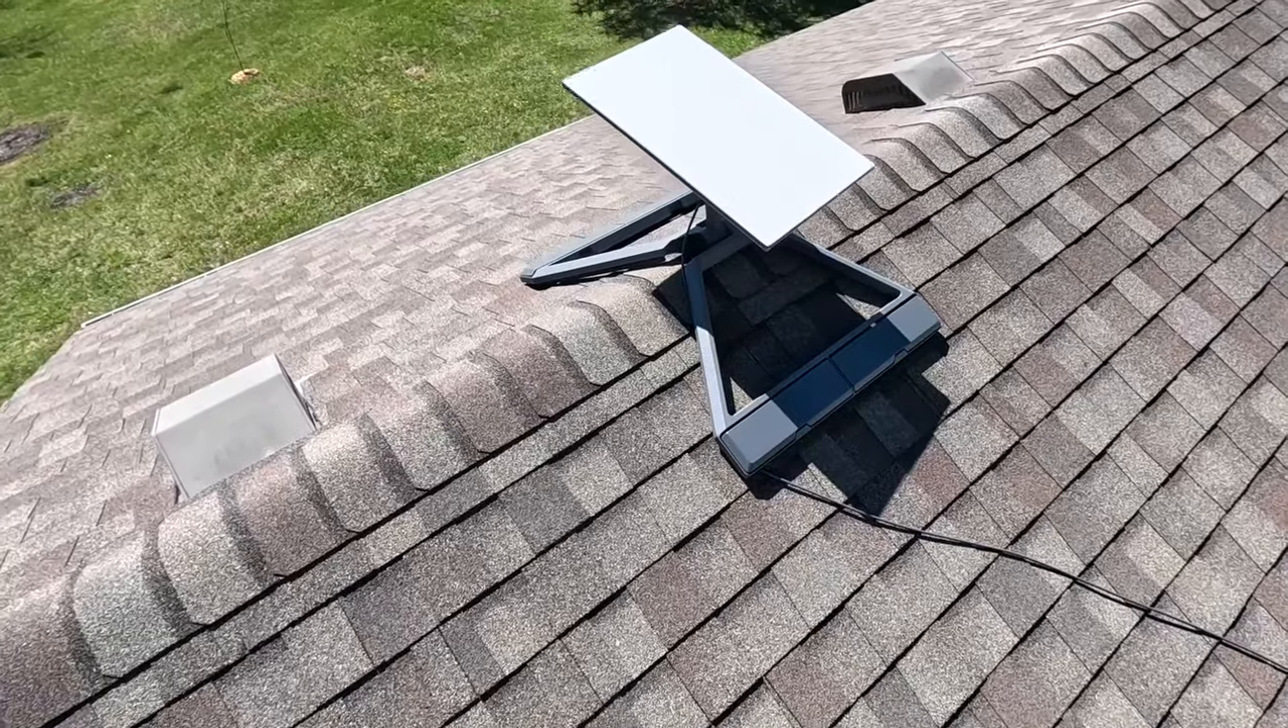The installation of the starlink gen 3 ridgeline mount is complete you can see i've got the weight ballast installed everything's connected up and running right now i've done the alignment already.